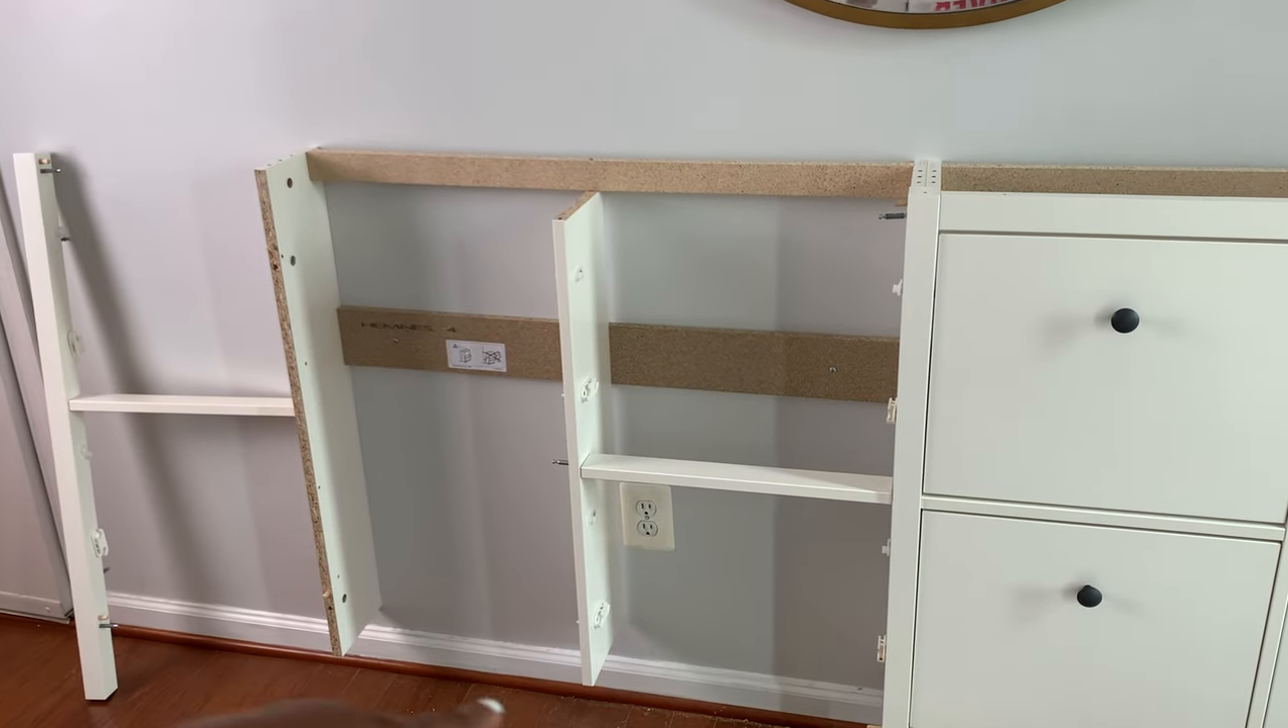Uh since i had already like built it up and everything i ended up just taking the left leg off which was pretty easy so i can just basically leave the cabinet intact.